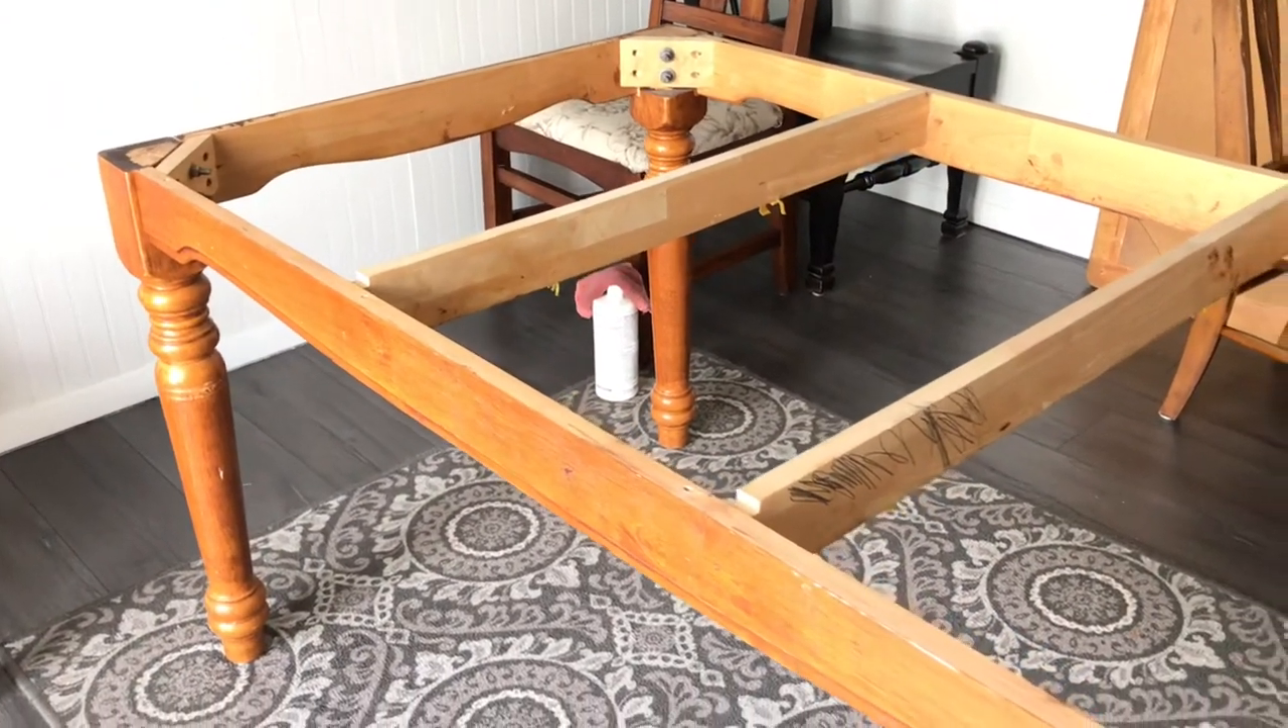This is the foundation of the table without the top.